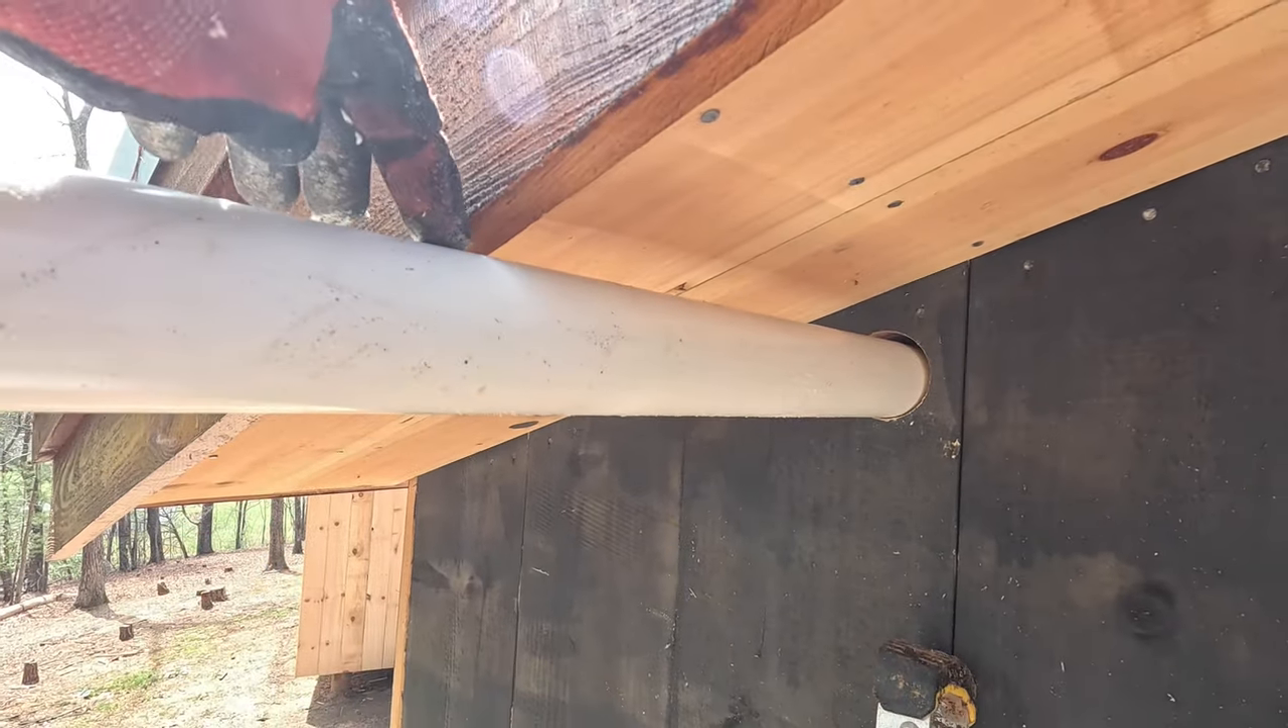And I want to show you kind of how things ended up. I got the vent line out.